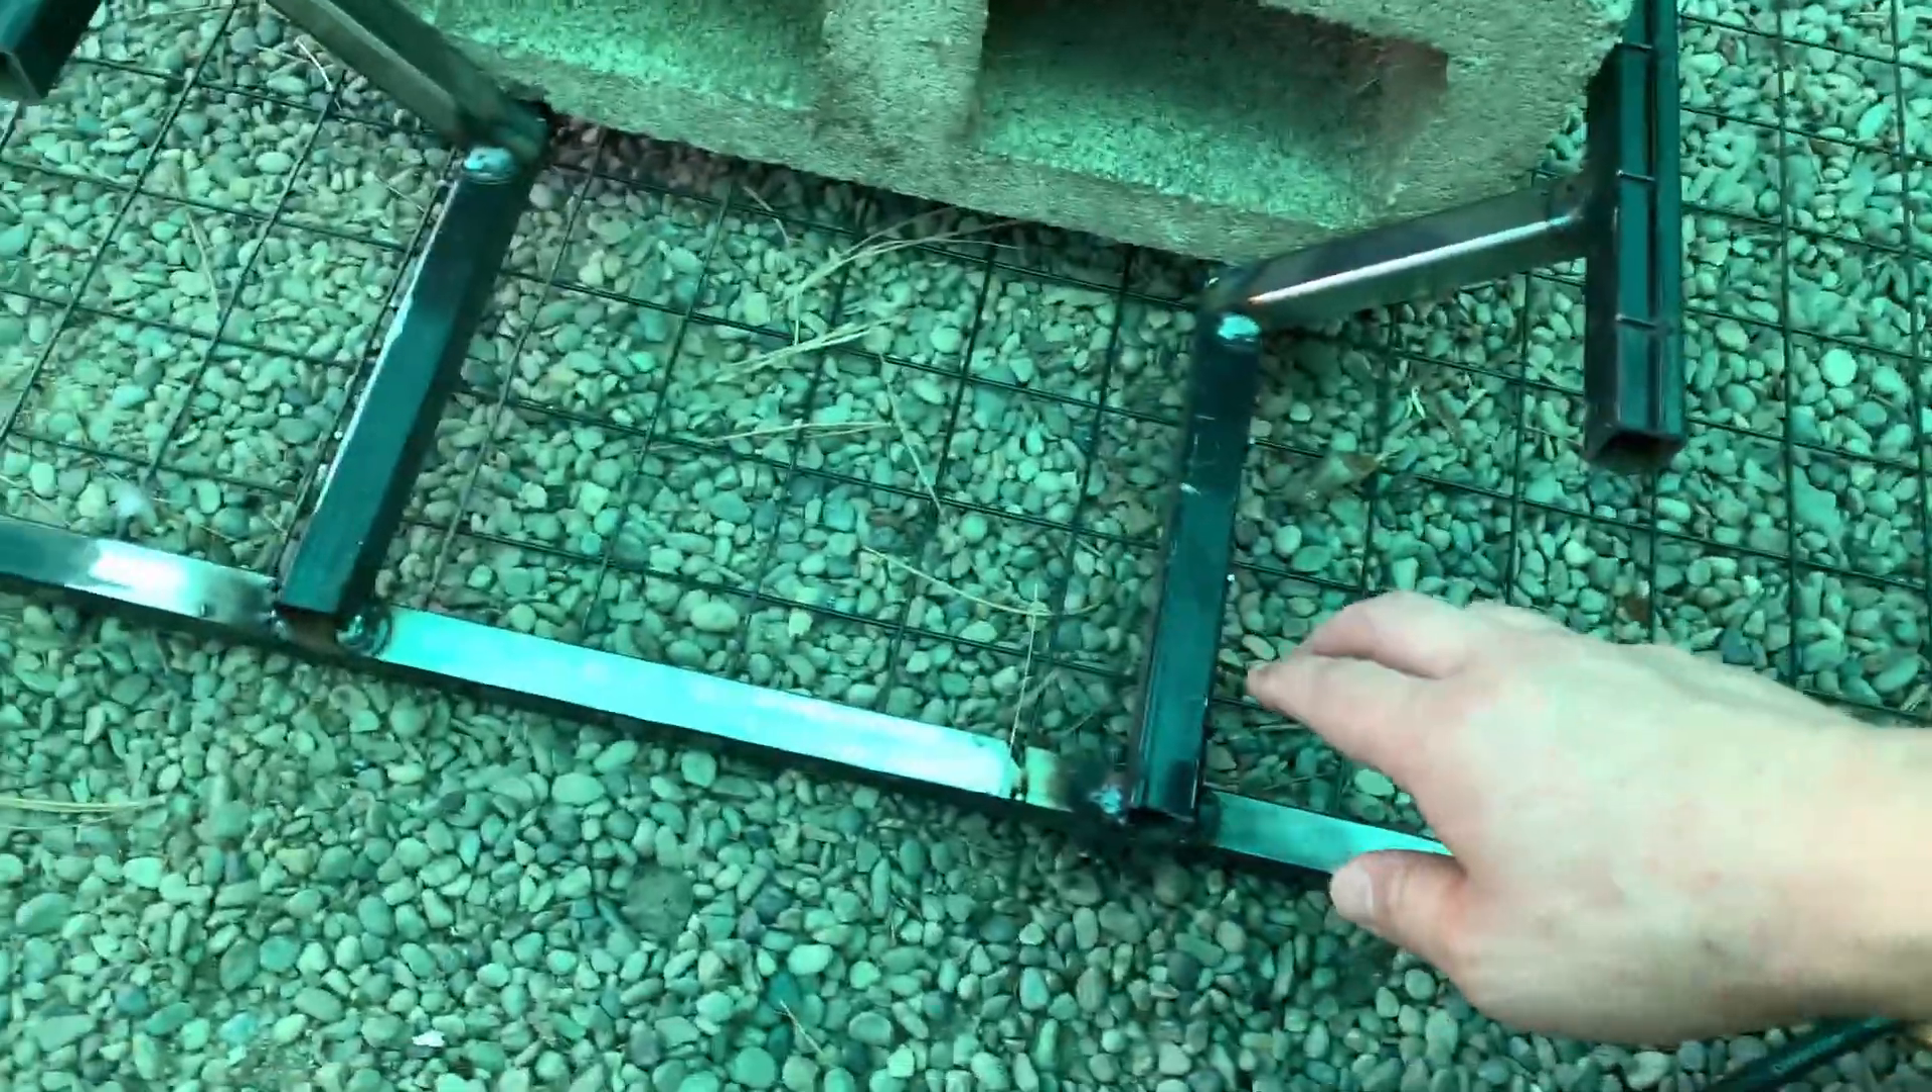Here we go with our brackets welded on.